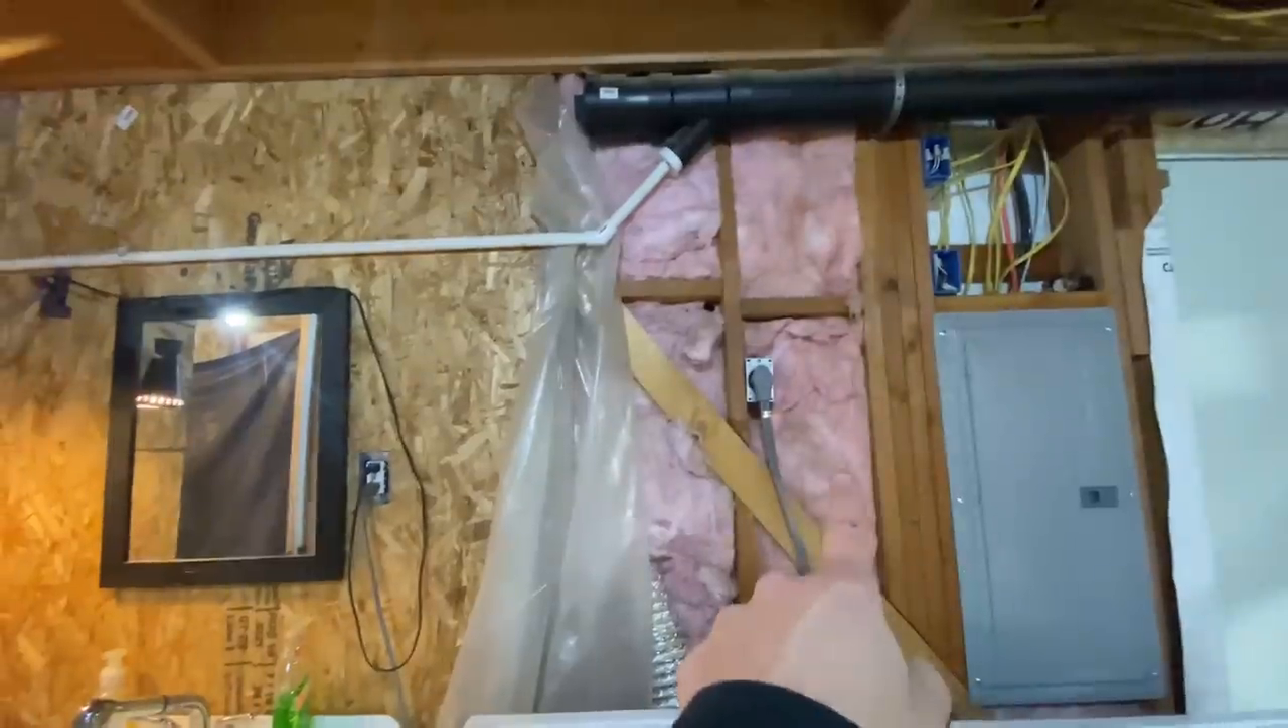This wall is partially done we didn't want to completely finish because there's some more wires that we still have to run um behind this wall before we completely close it up.